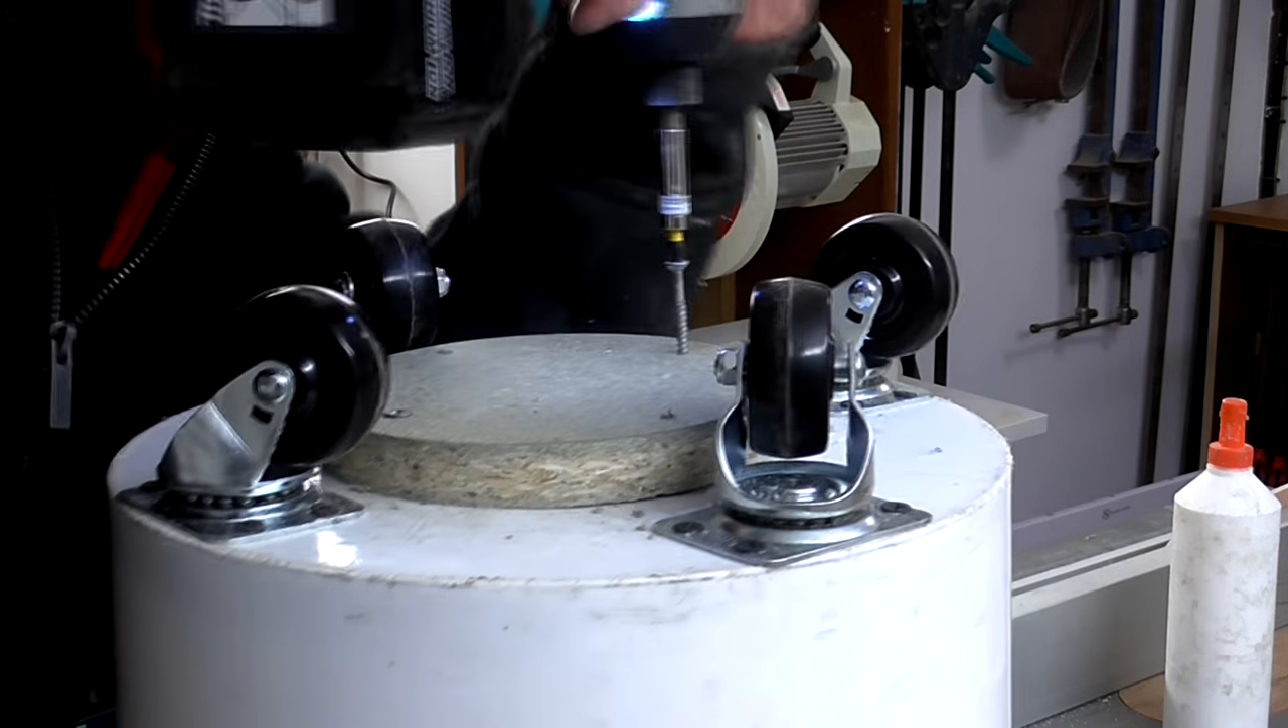I cut out another chipboard circle and mounted it to the bottom of the bucket to support the weight of the pole.